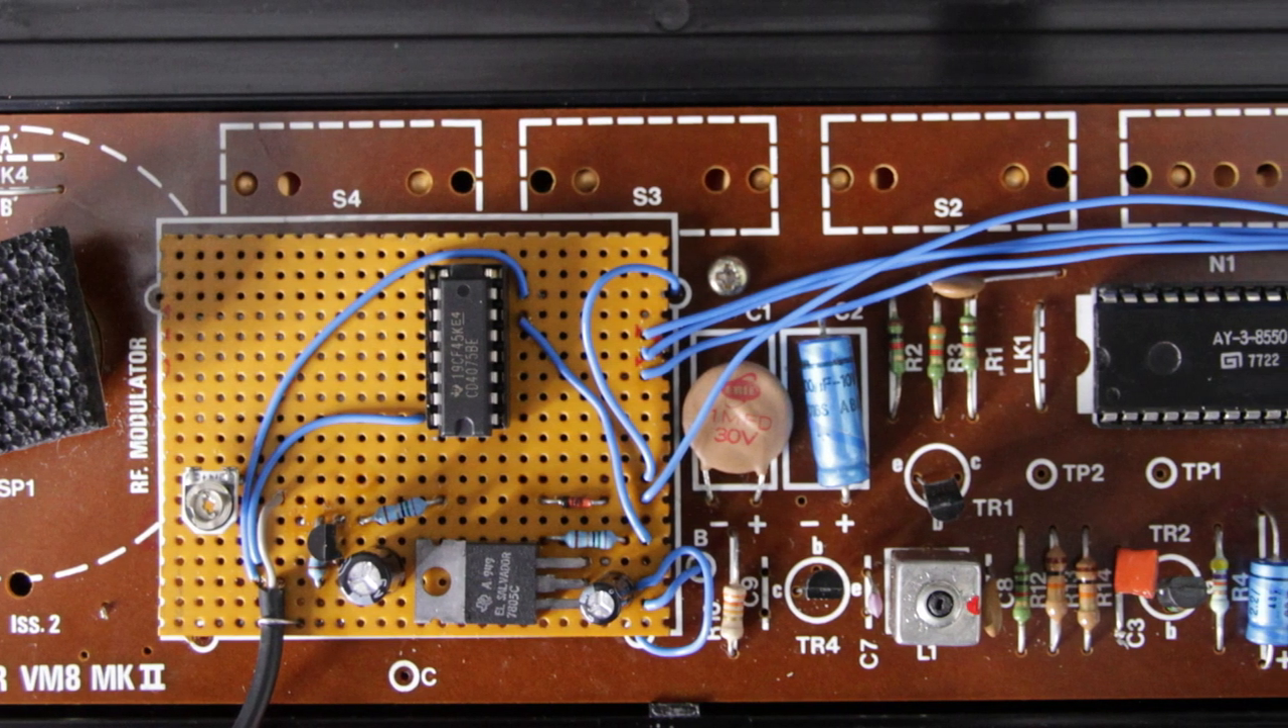The circuit fits perfectly where the RF modulator used to be, and is mounted with sticky pads.